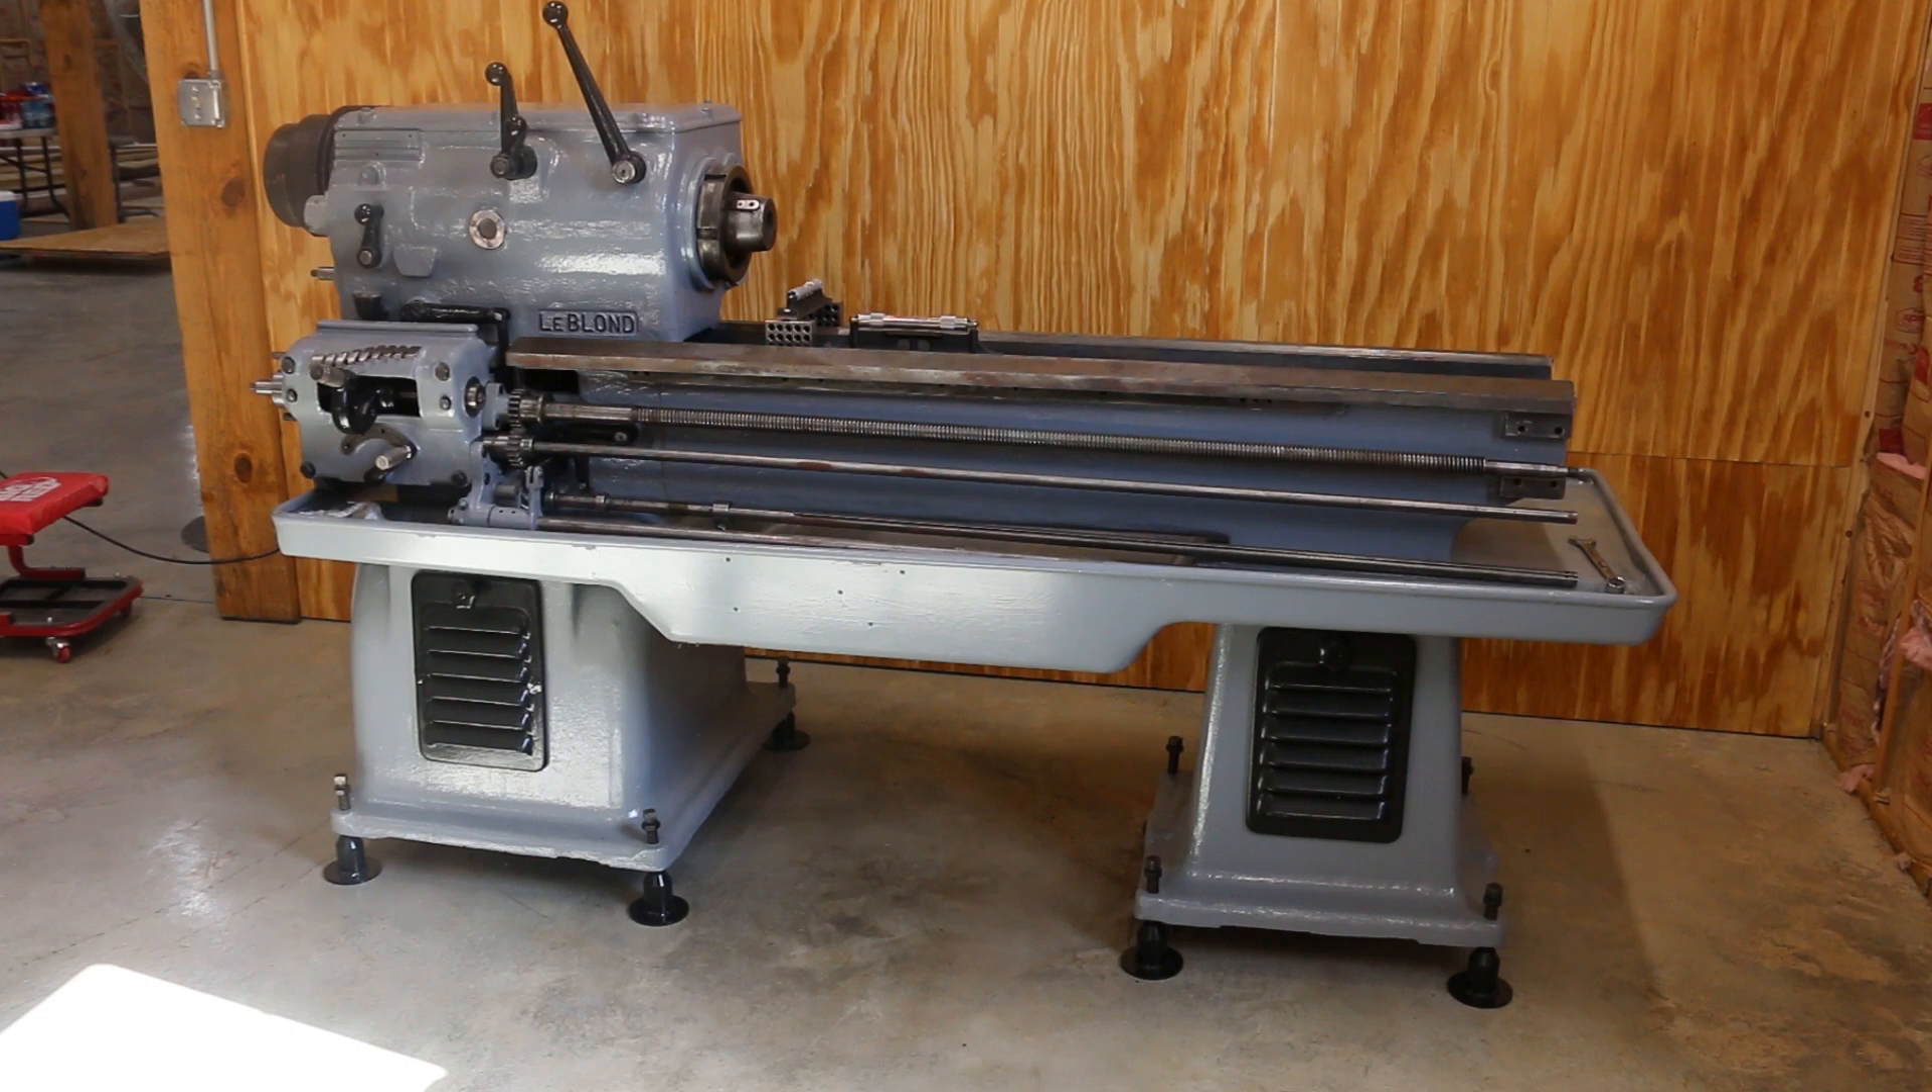So we got our feet up underneath the lathe now.